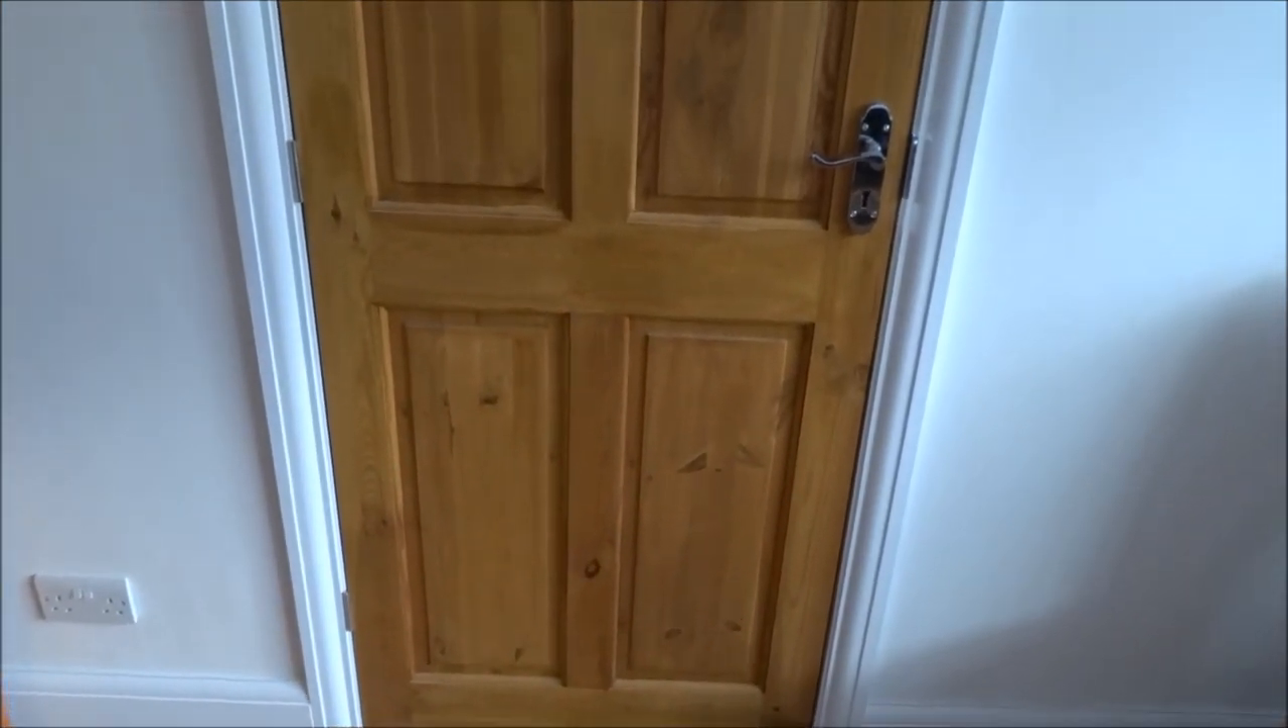Okay, here we have the door fitted back into place.